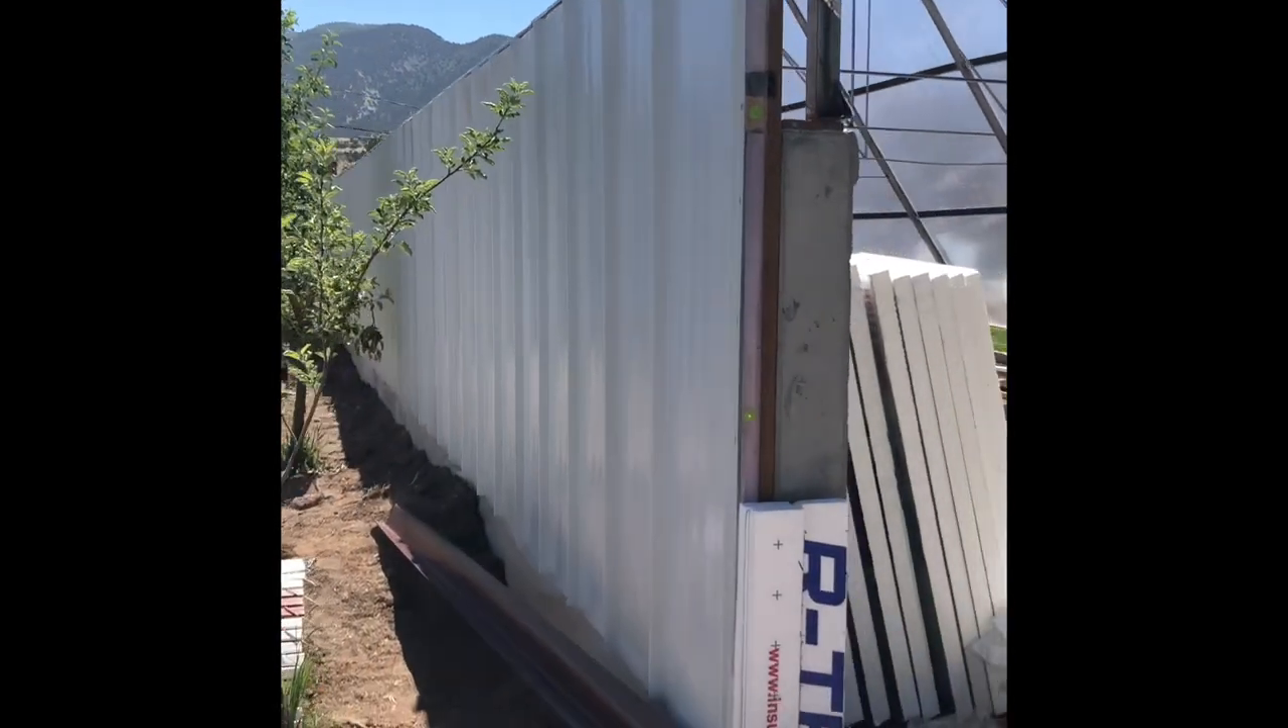We just got done with the whole back wall all the metal is on.